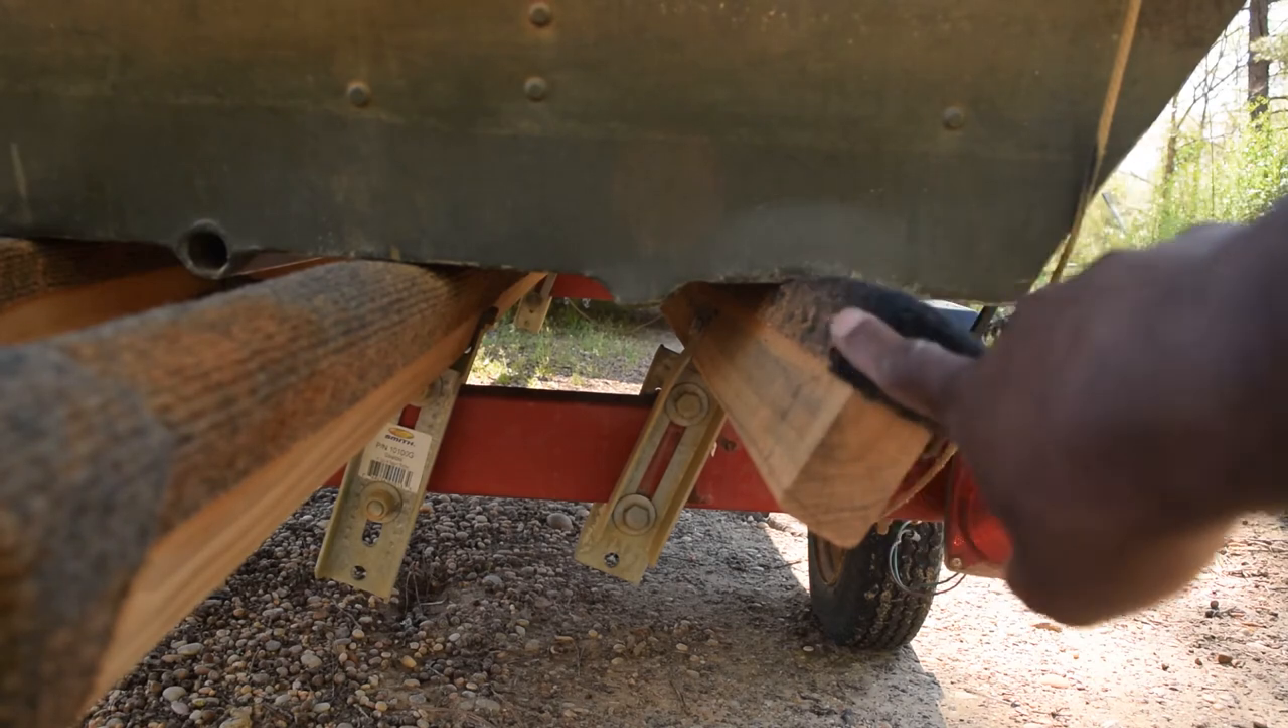I need to straighten everything up because these bunks are all tilted sideways.